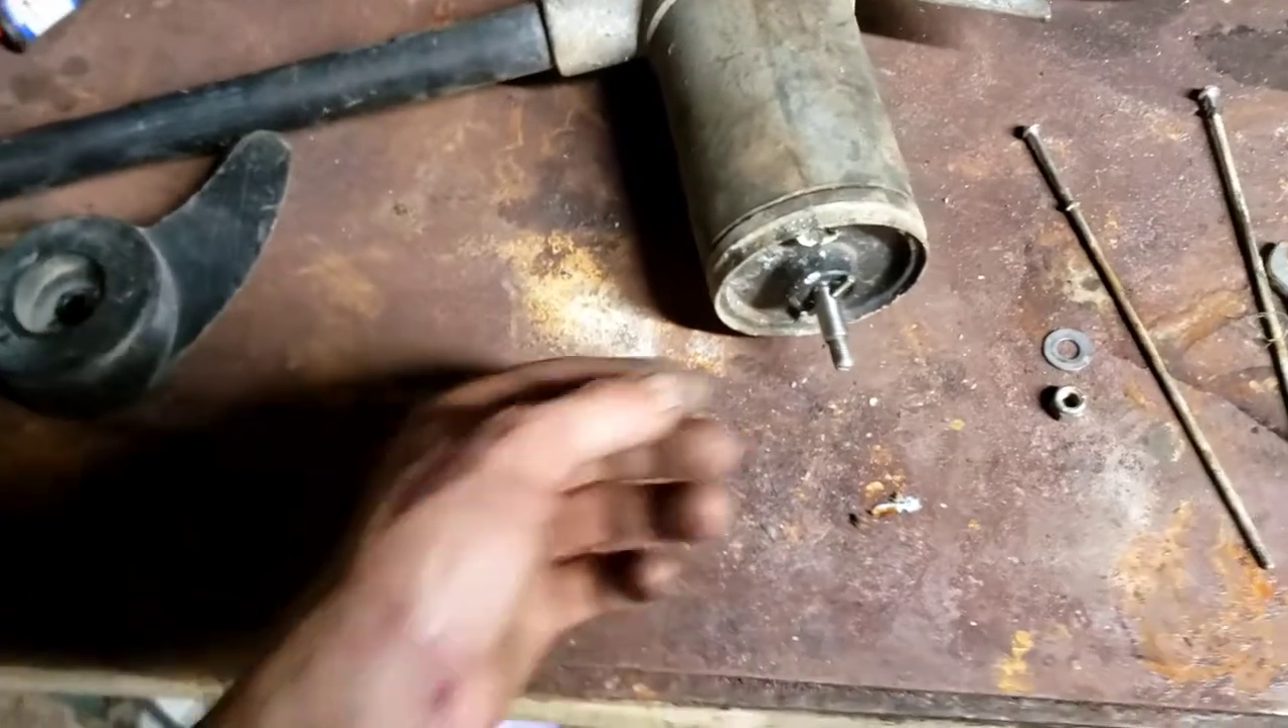There goes your prop. Prop's off.